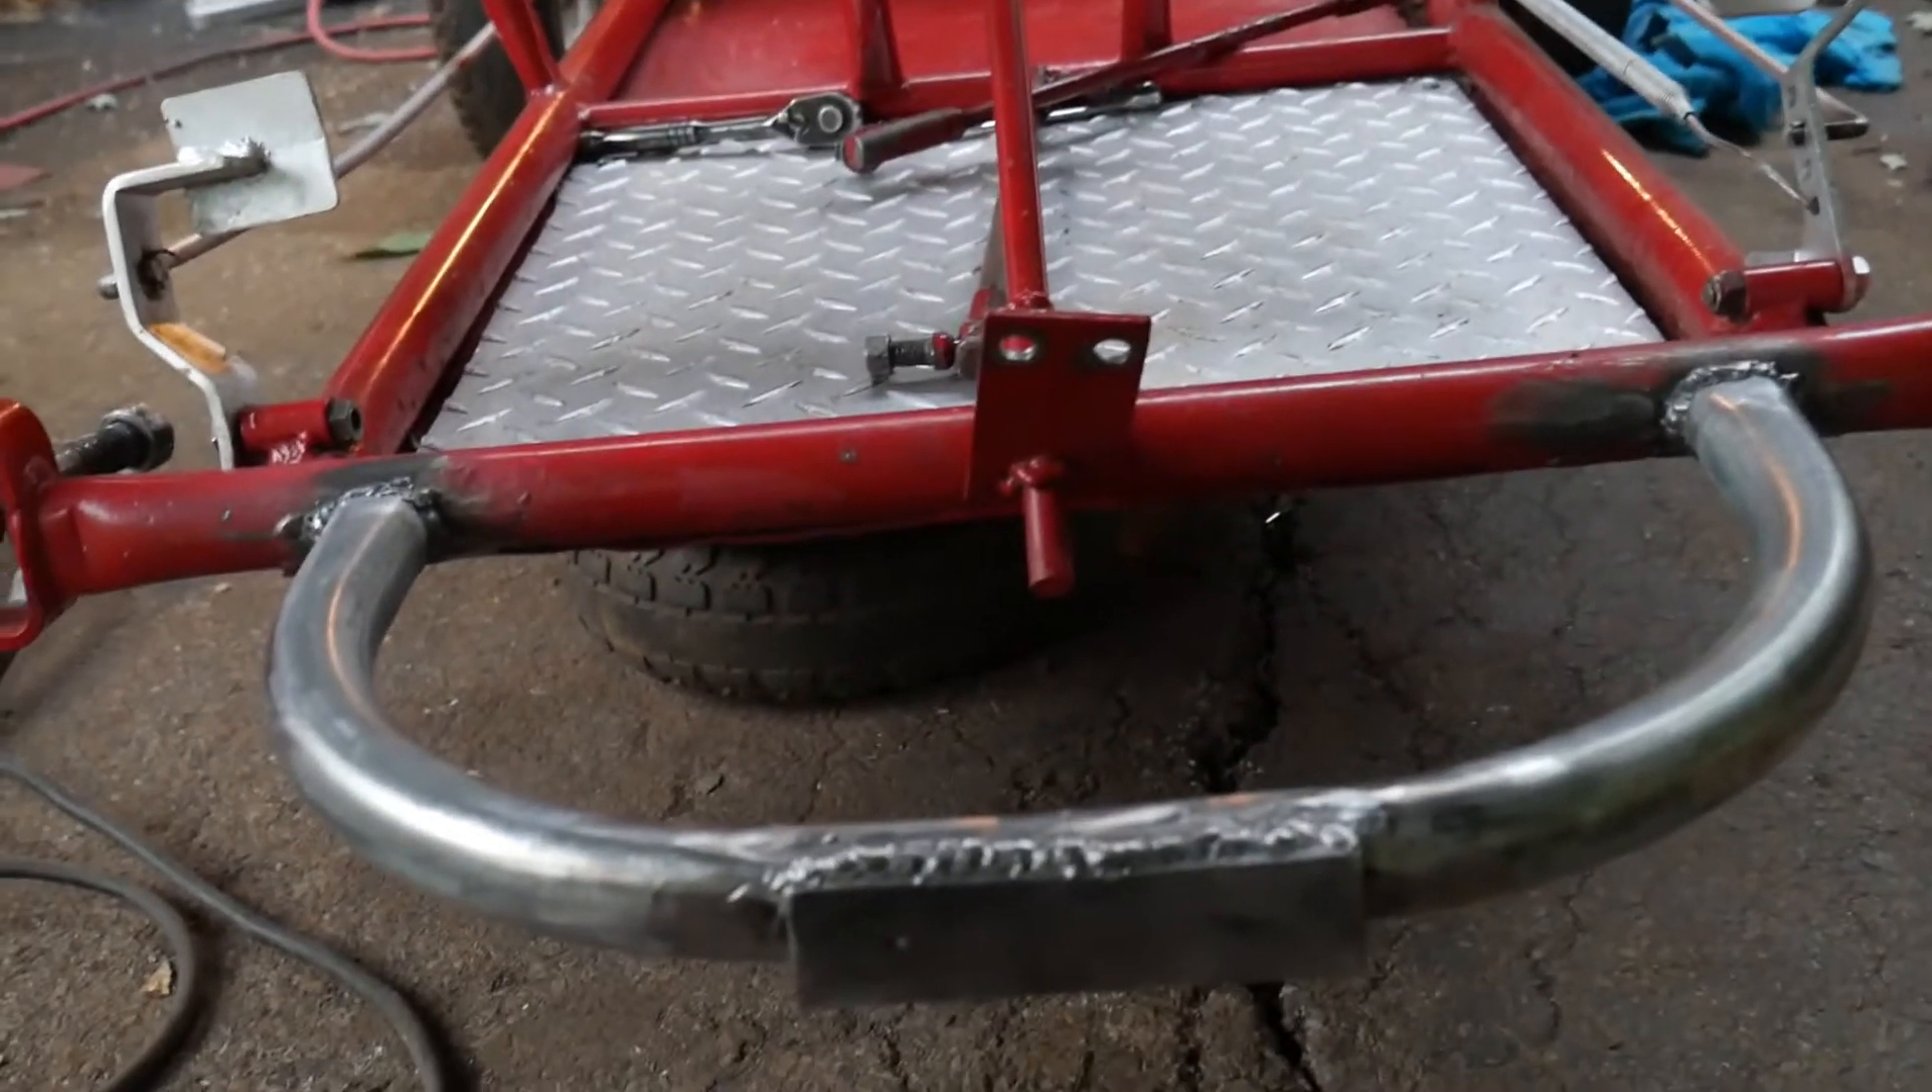Well guys, I think I'm almost done with the bumper. I've put some weld over here.